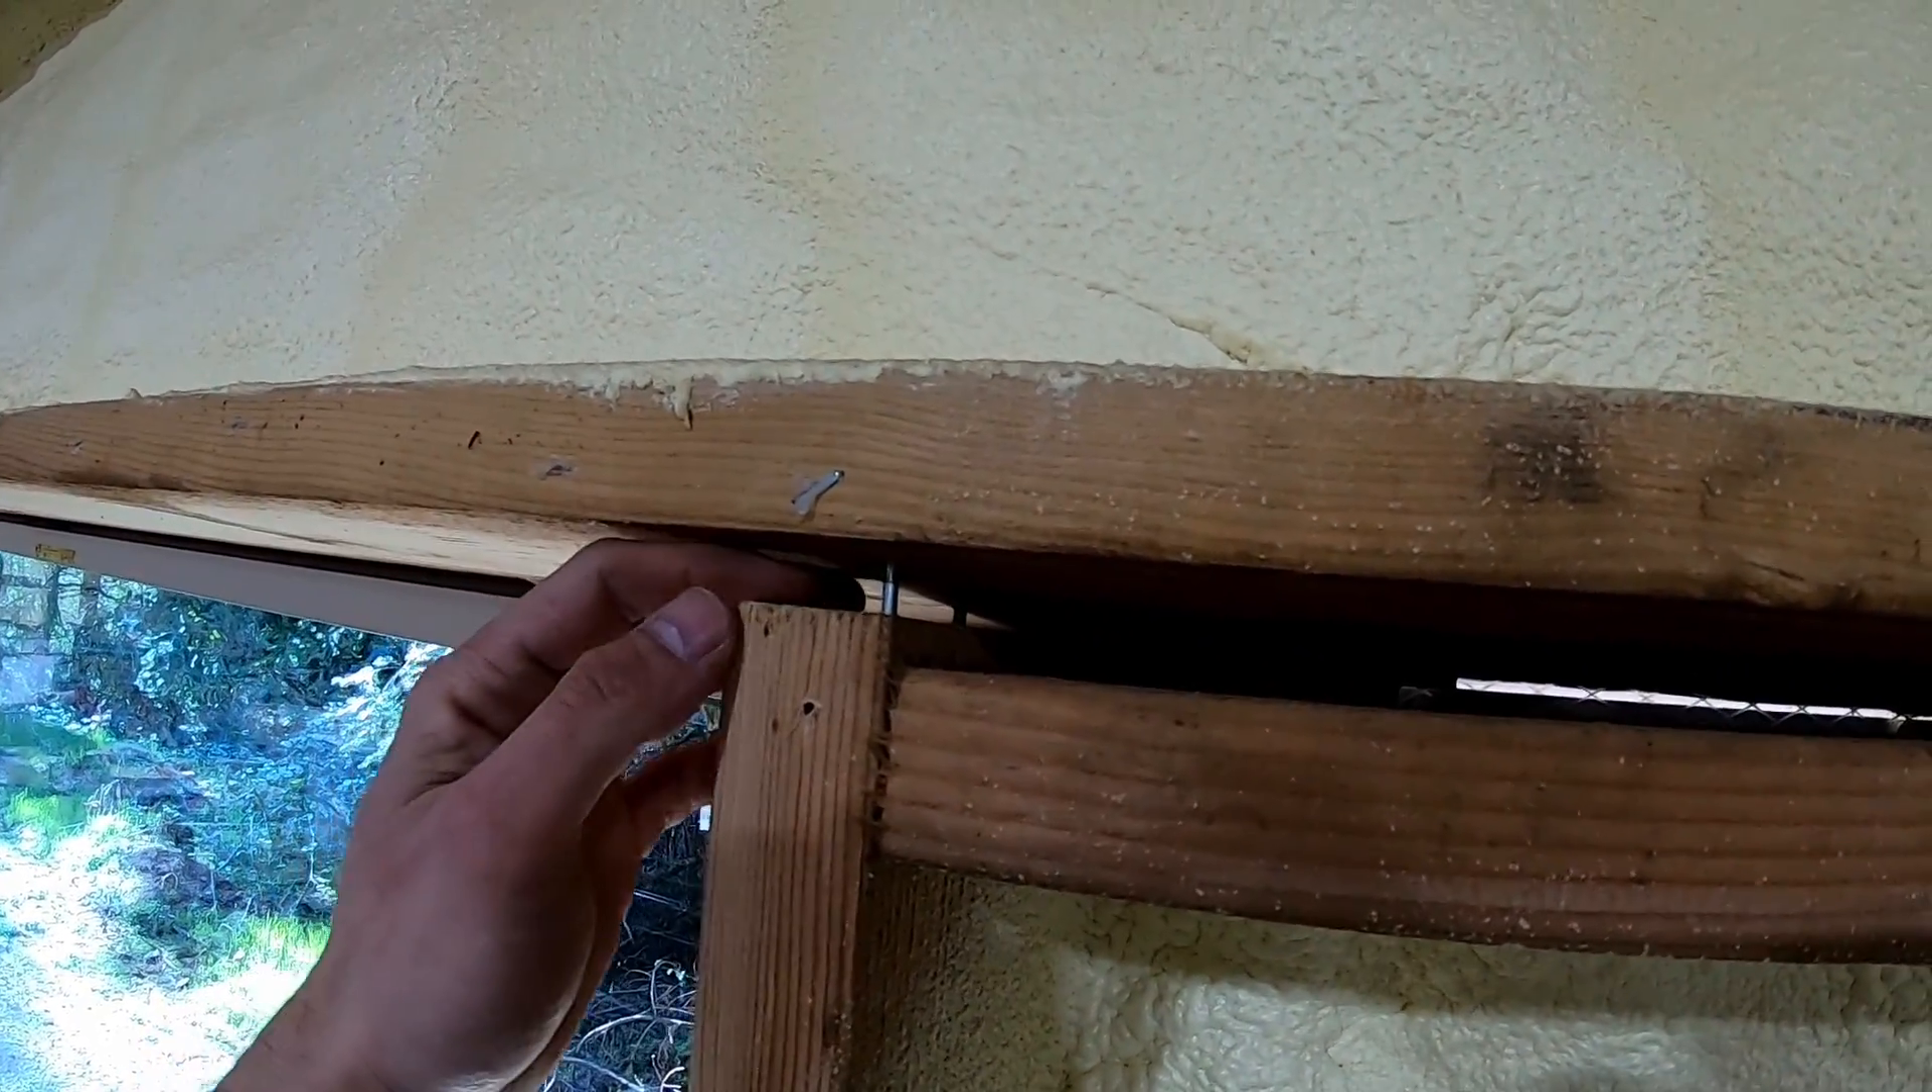We've got these two boards that have managed to just nailed together and they've pulled apart.